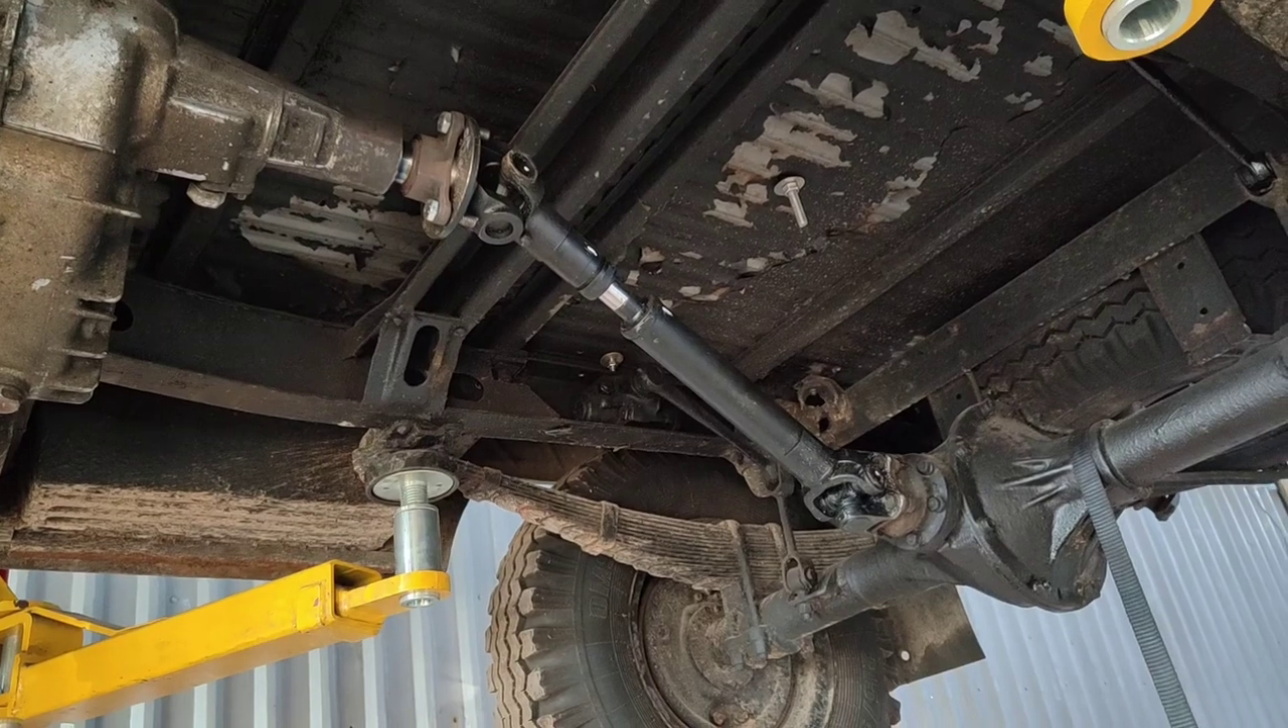I'm just going to do one more thing and that is check if the prop shaft fits. Oof, it fits.